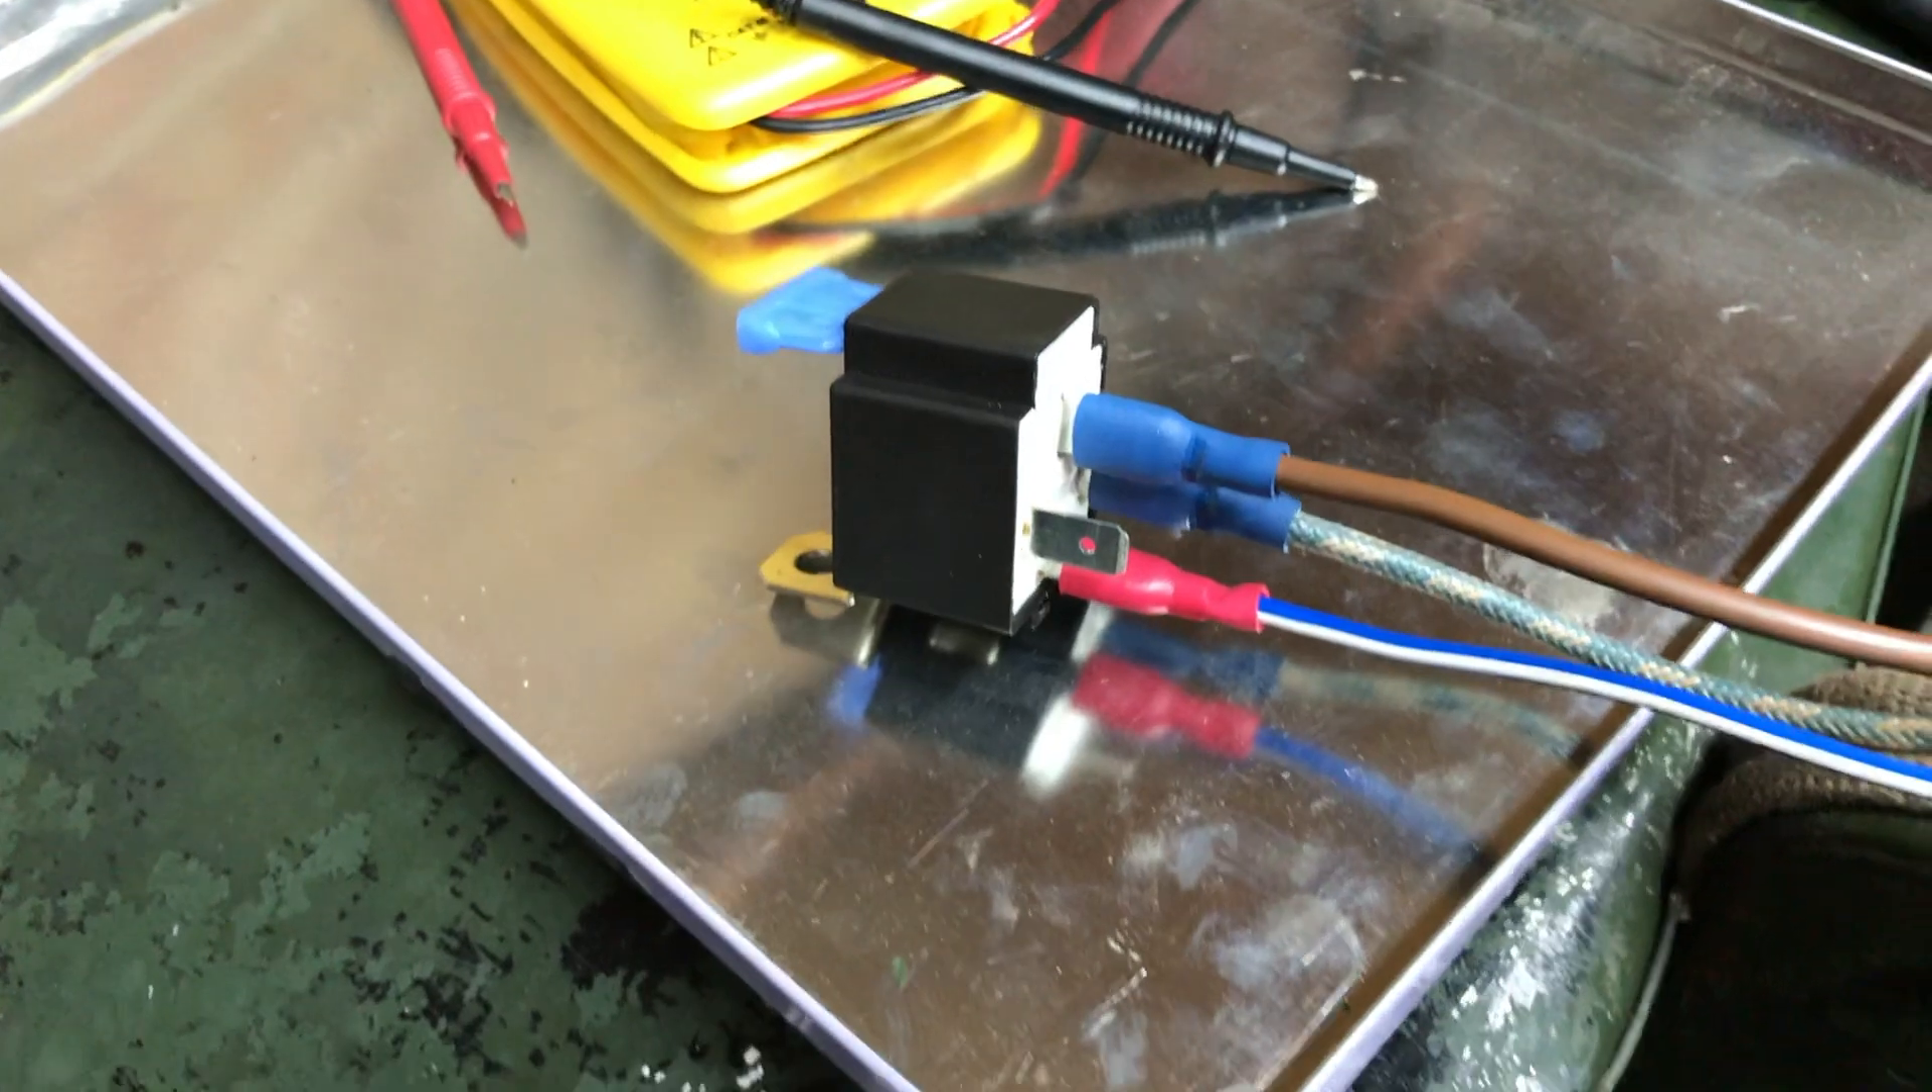So I've wired up the main beam relay now. The brown wire is from the starter solenoid.